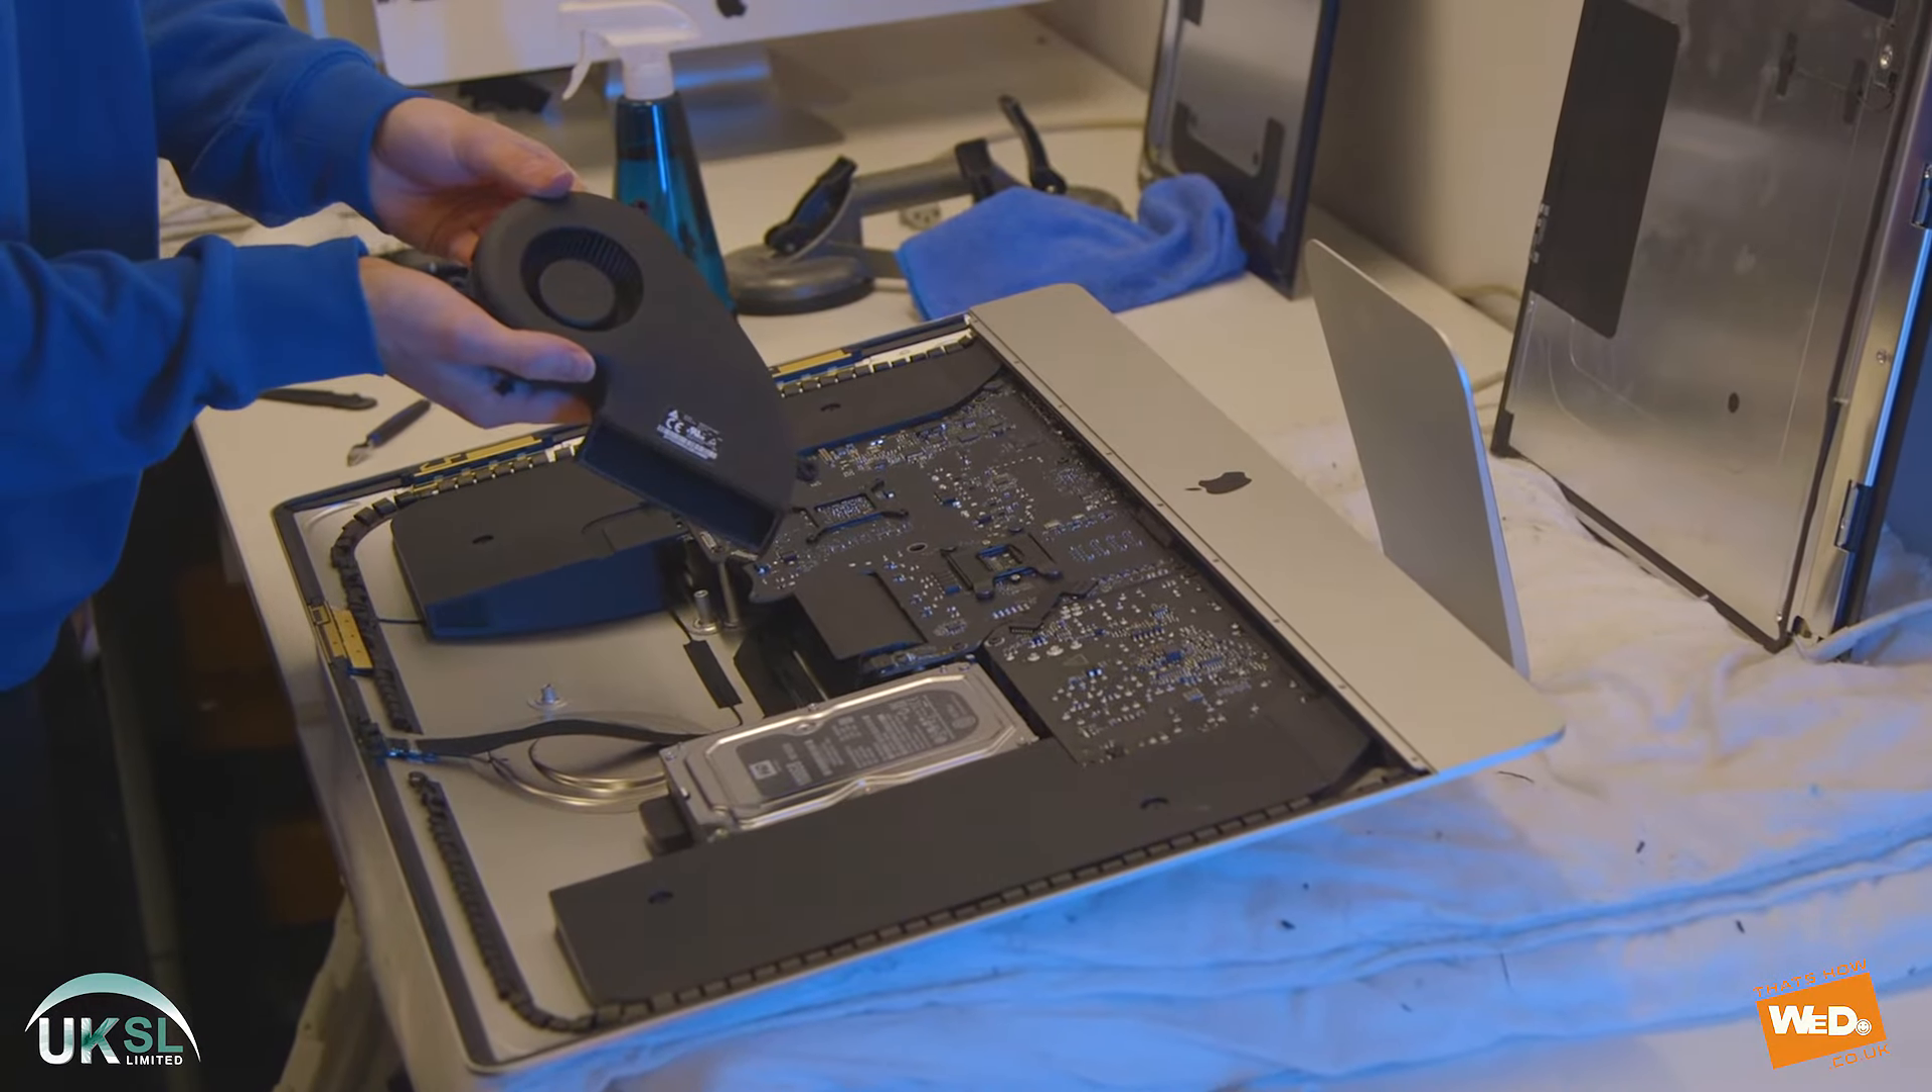And there you have your fan removed.